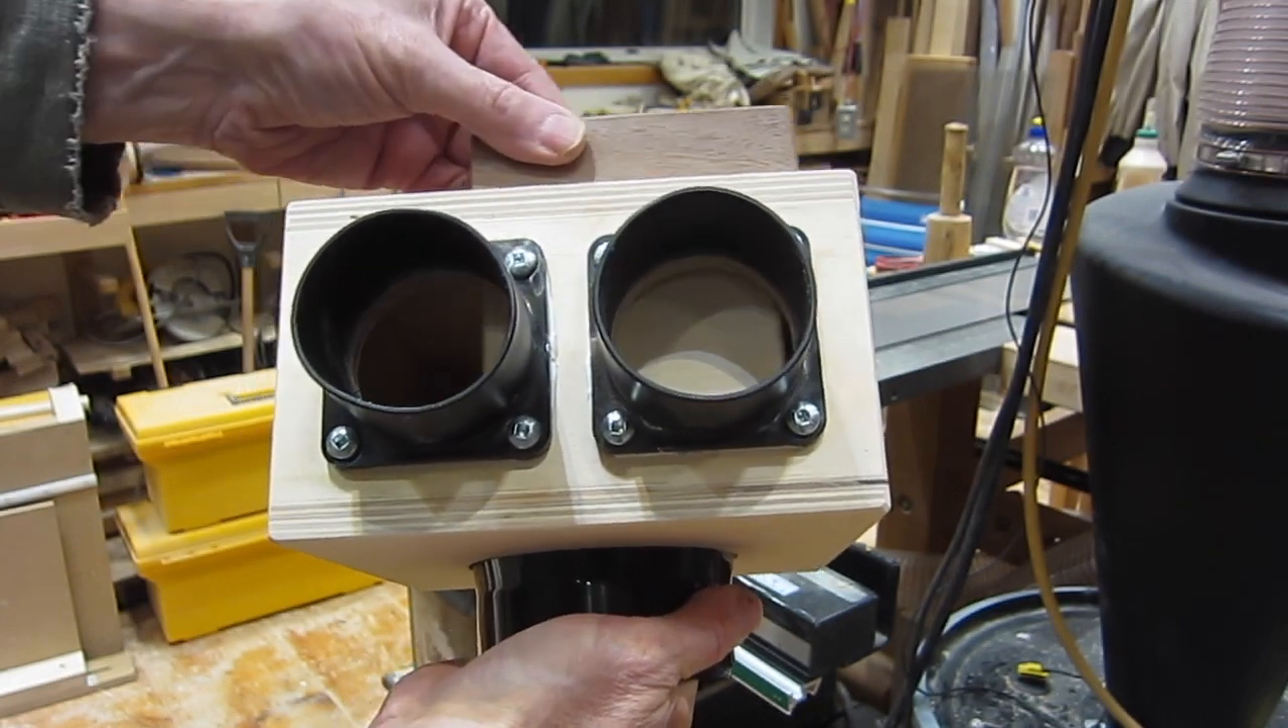And here we are with the plastic ports installed.